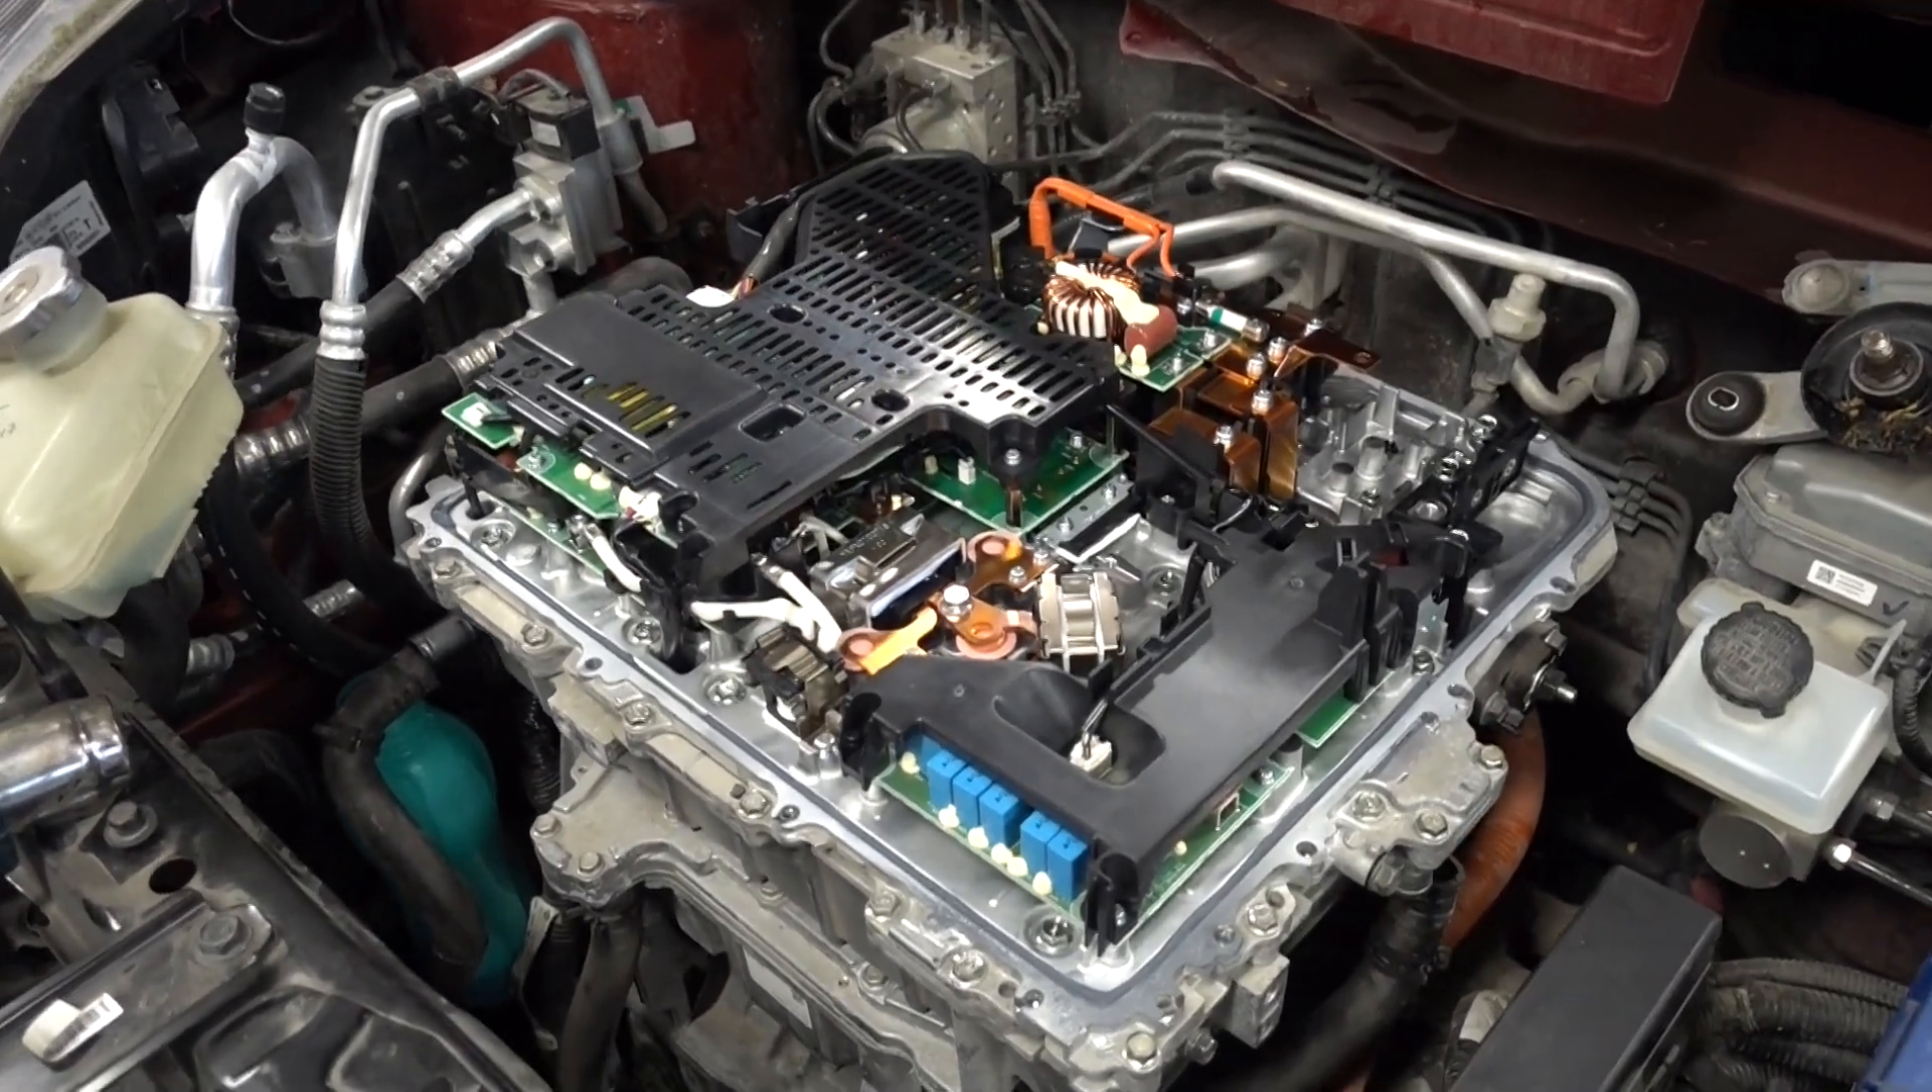And with the top cover removed, which is glued in place. The PDM looks something like this.